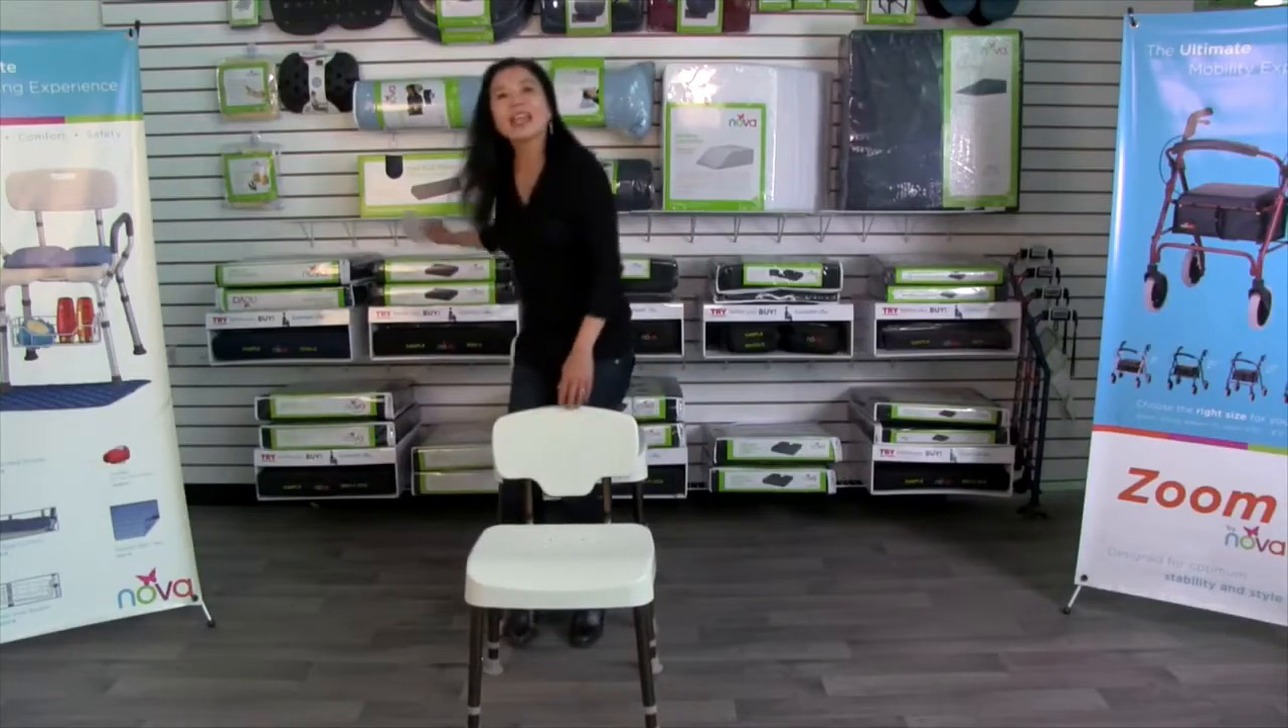Your bath seat is all assembled.